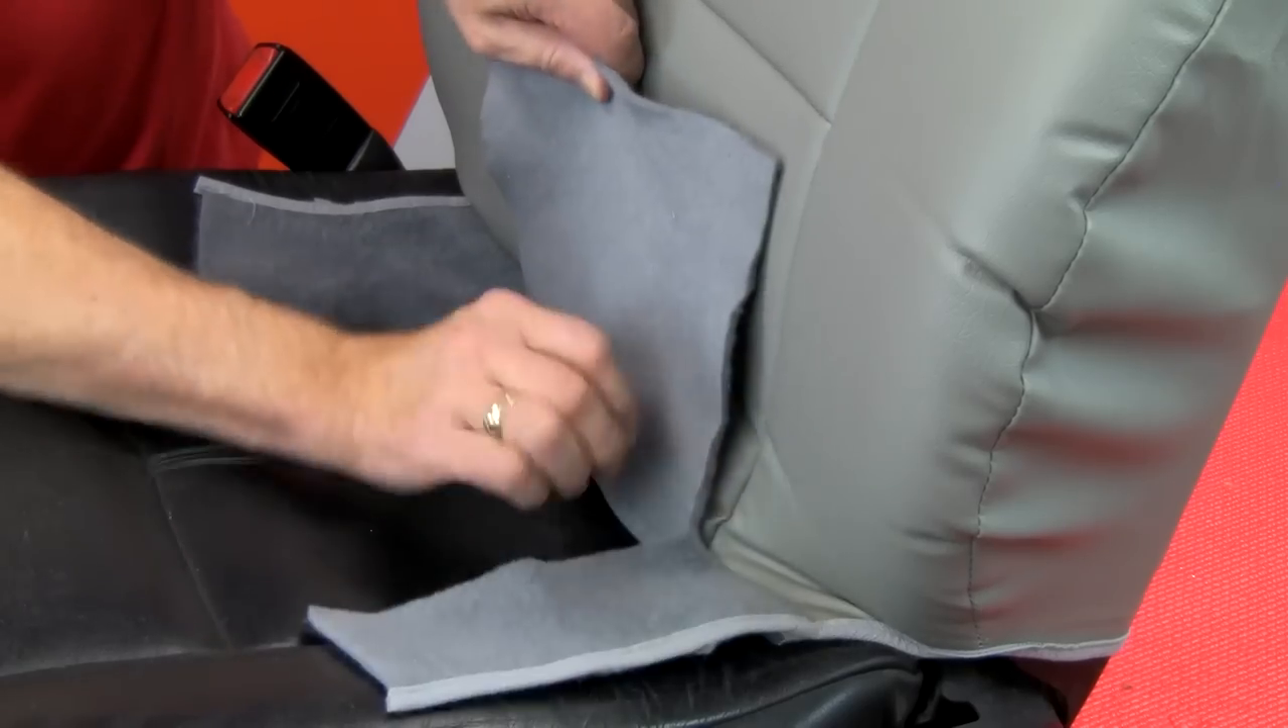Now that our cover is pulled down over the top, we need to push the fastening flaps down in between in the crotch of the seat here.